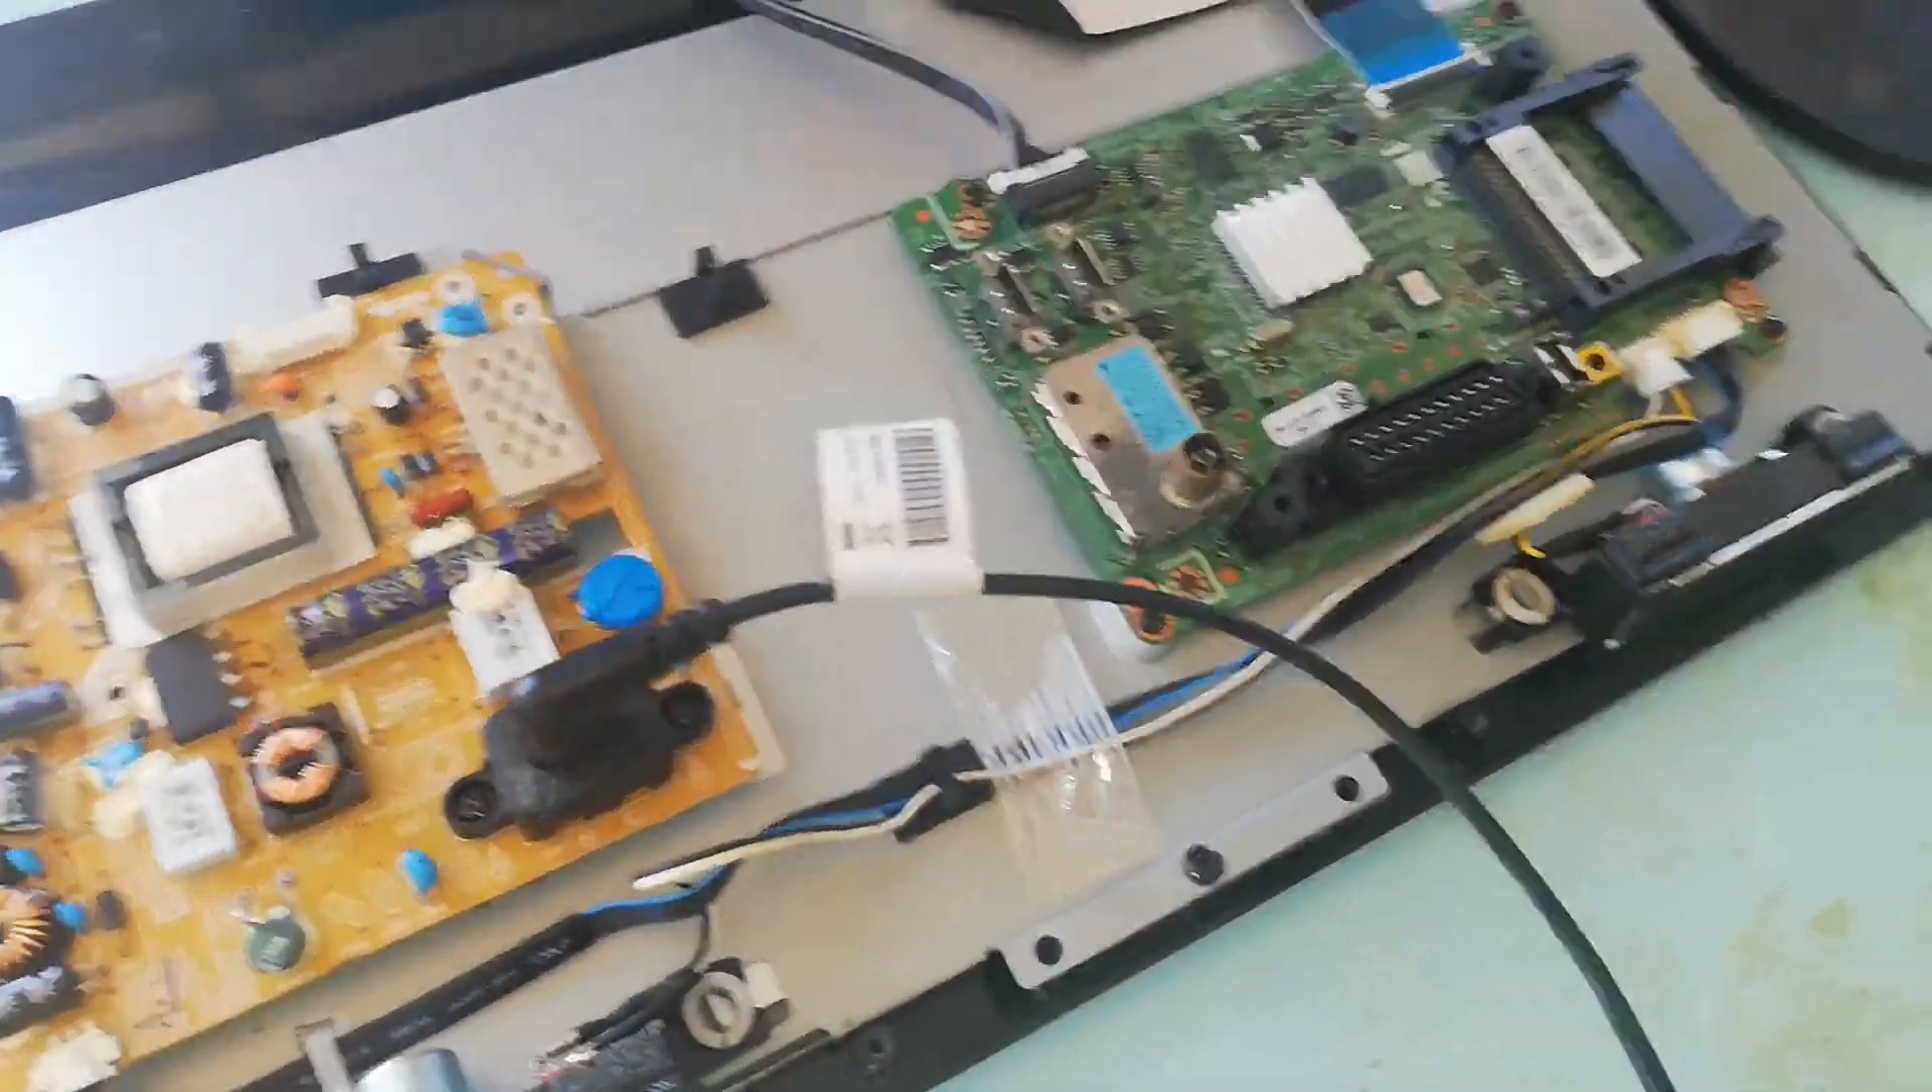O televisor montadinho Montado como quem diz Falta a tampa Em cima.